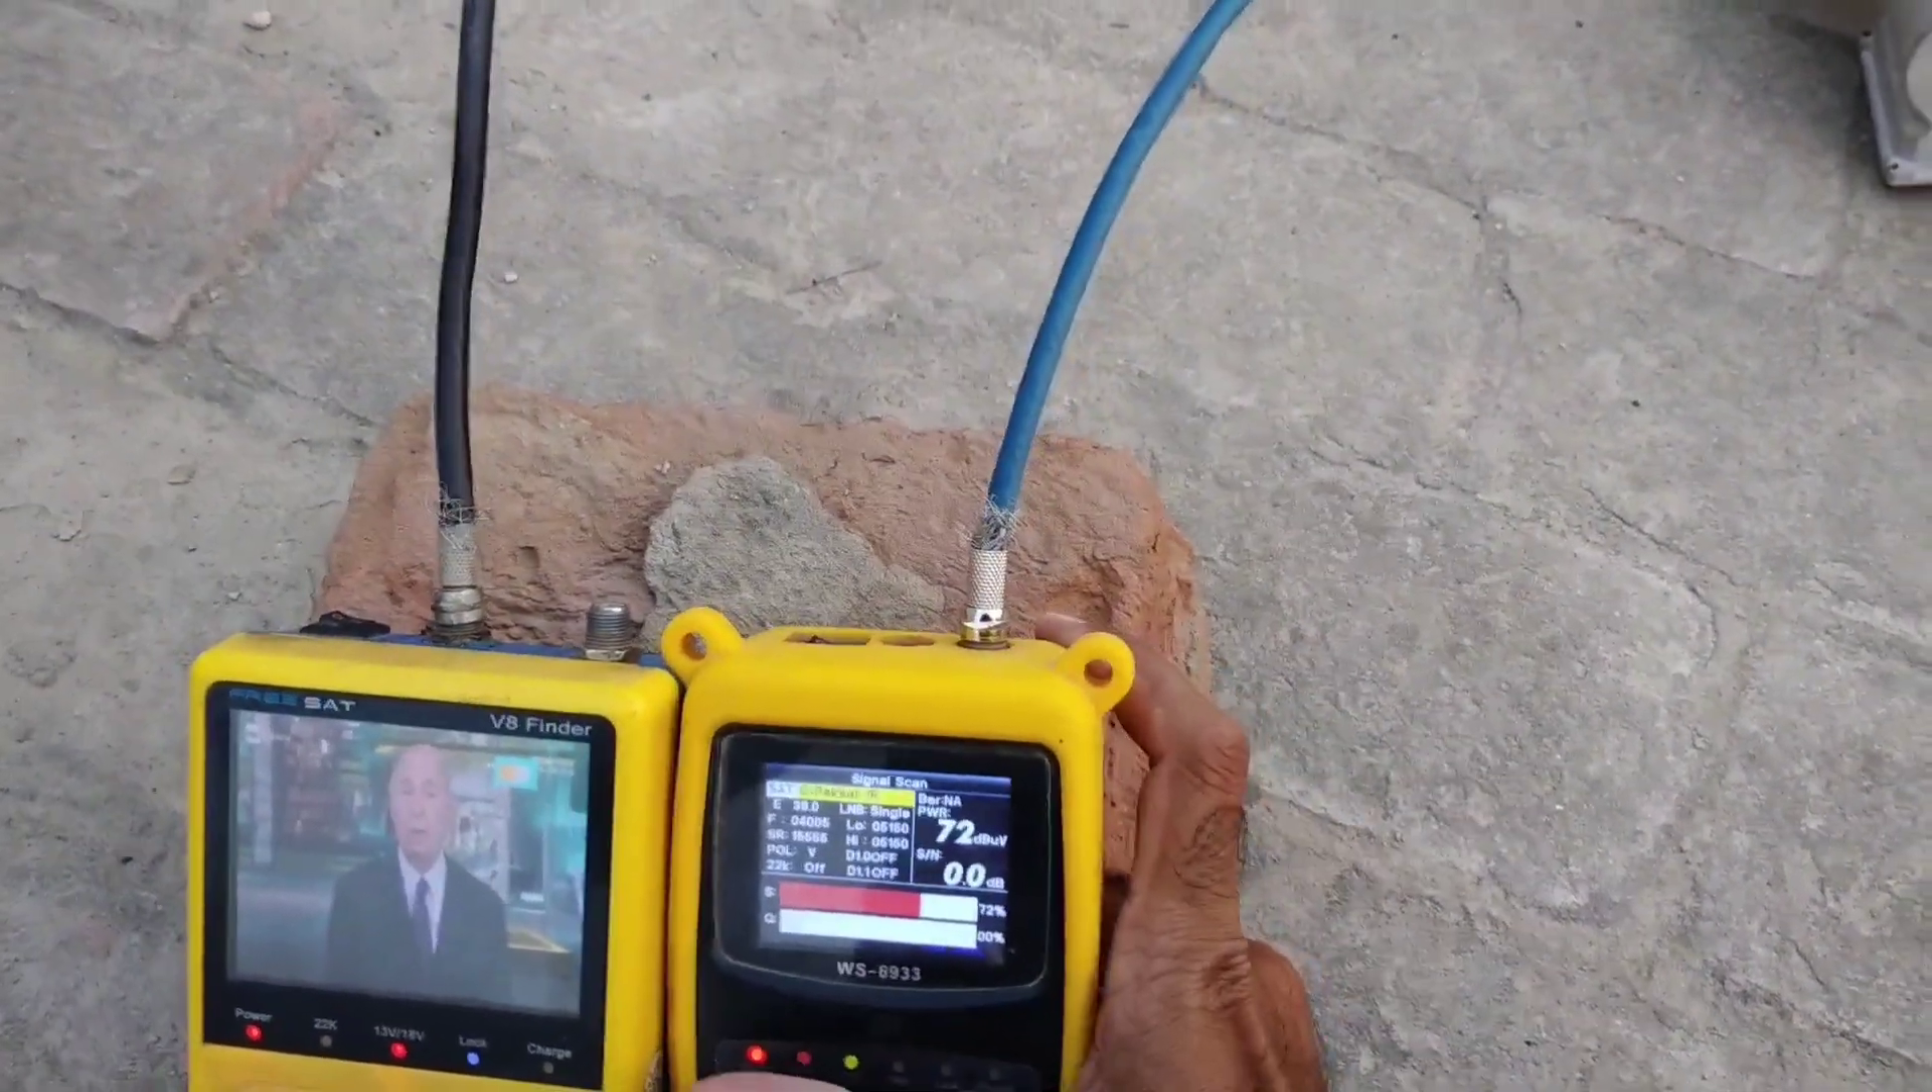چھوٹی سی بلو کلر کی کیبل میں نے لگا رکھی ہے۔